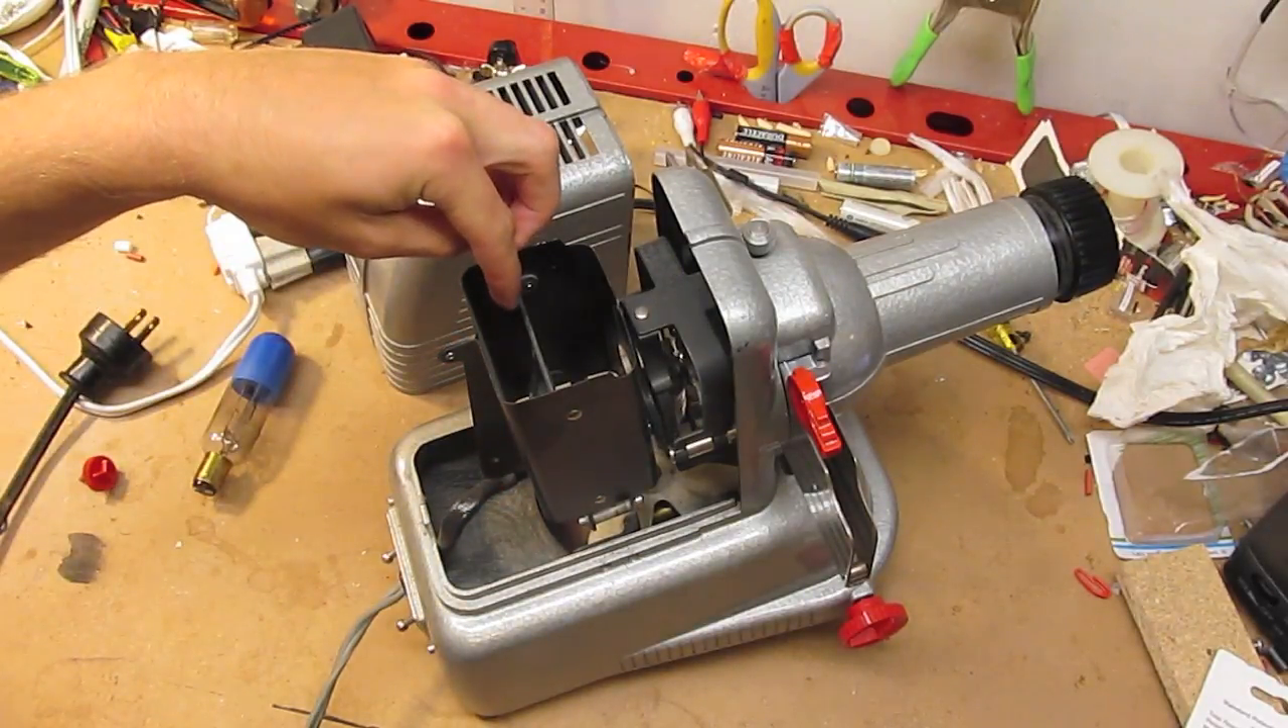Here is the projector with the cover removed.